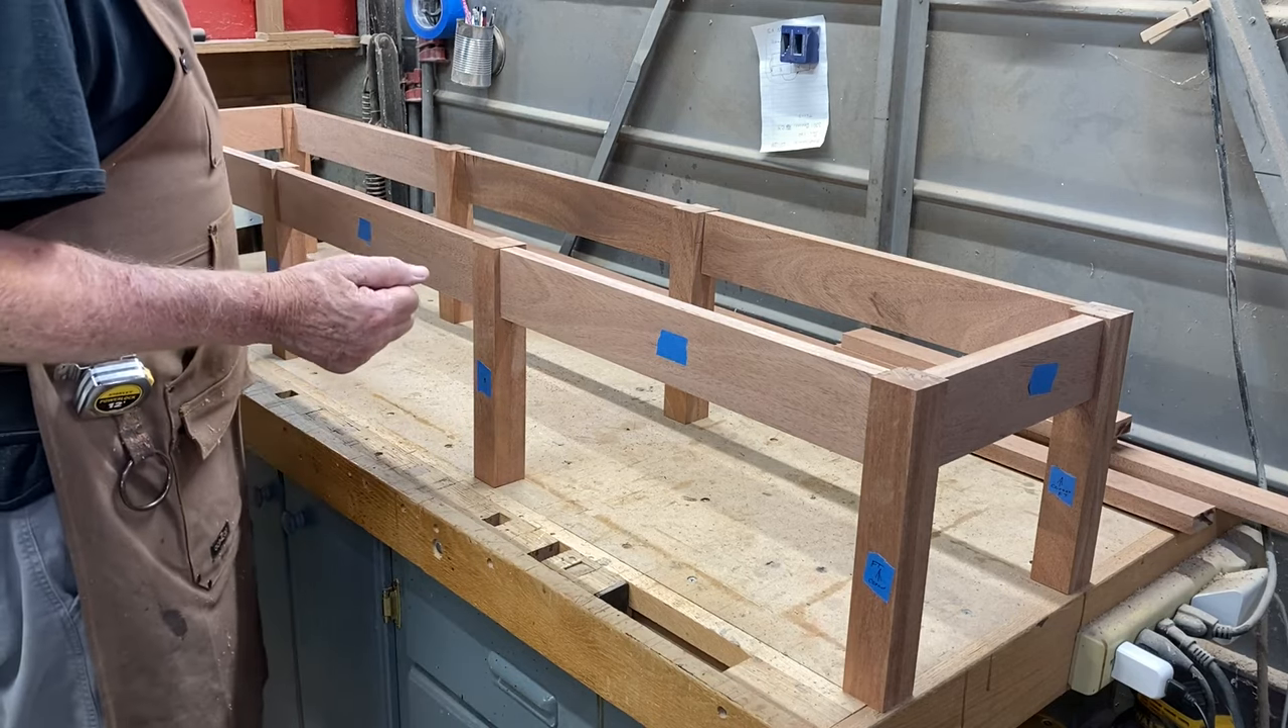I've got the base dry fitted together.